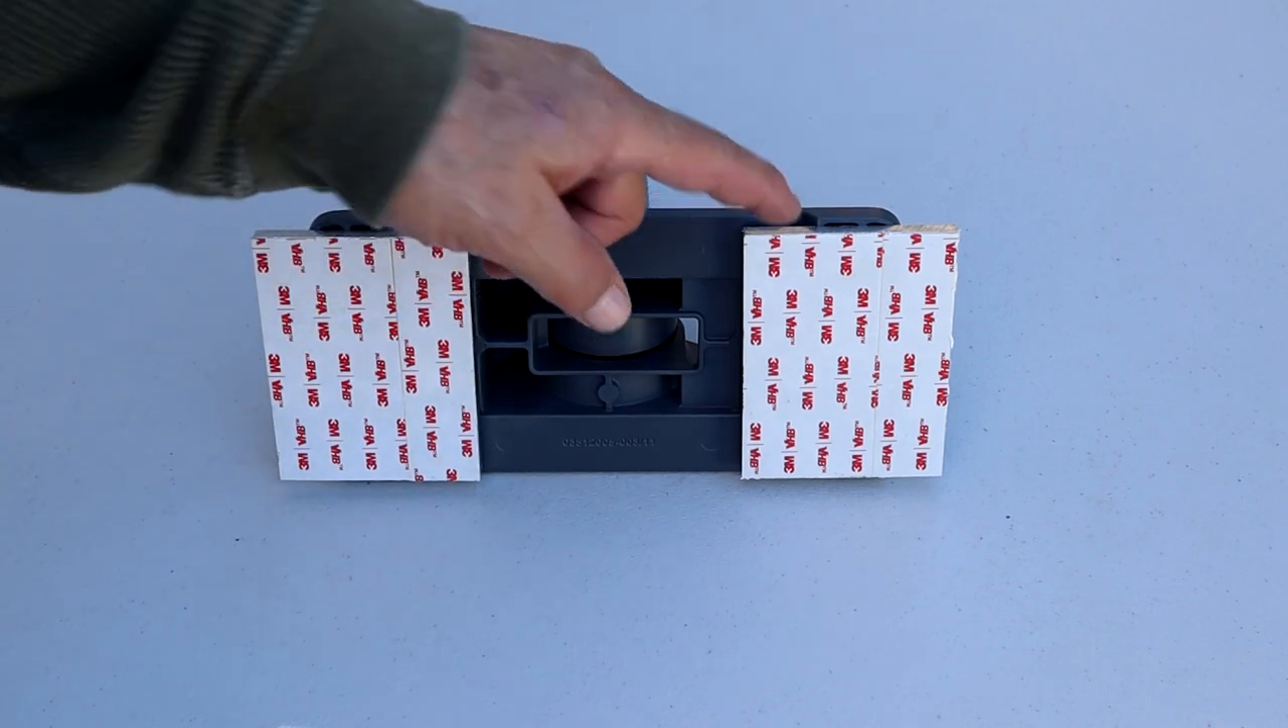So I've applied the VHB tape to the bottom of each of the aluminum plates.